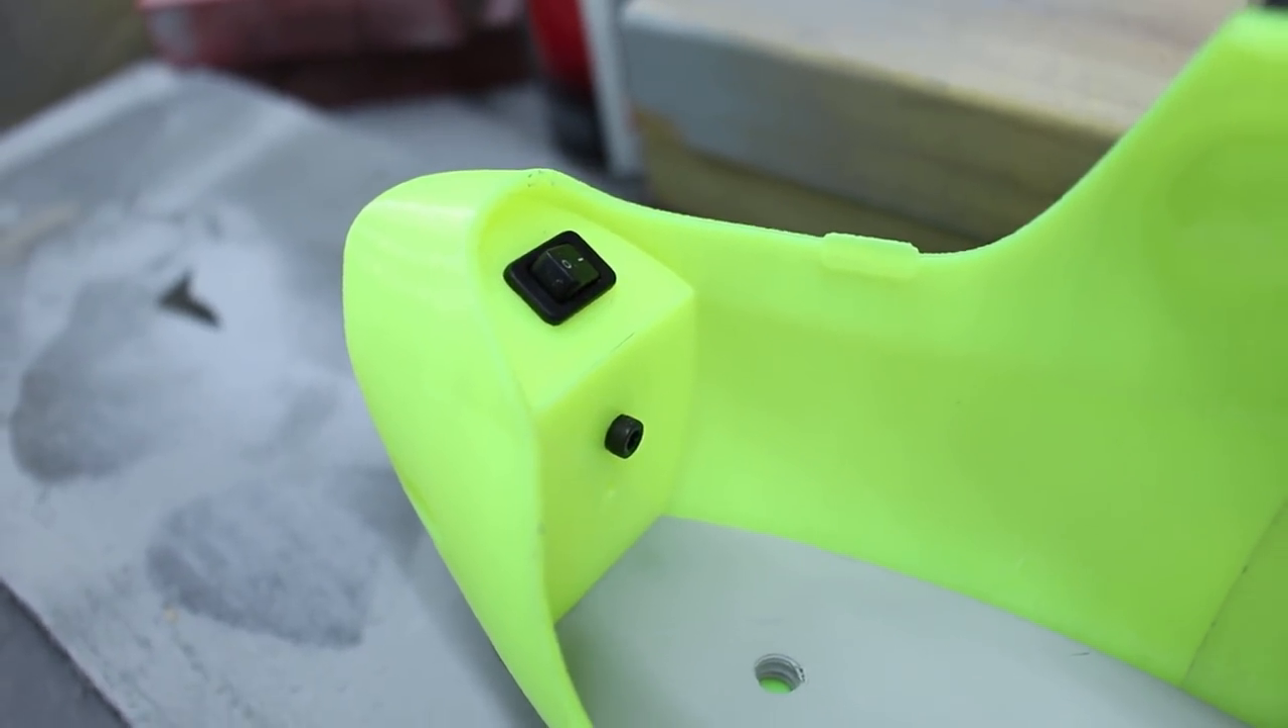The front panel is test fitted with a bolt to hold it in place and a switch set in the square hole.